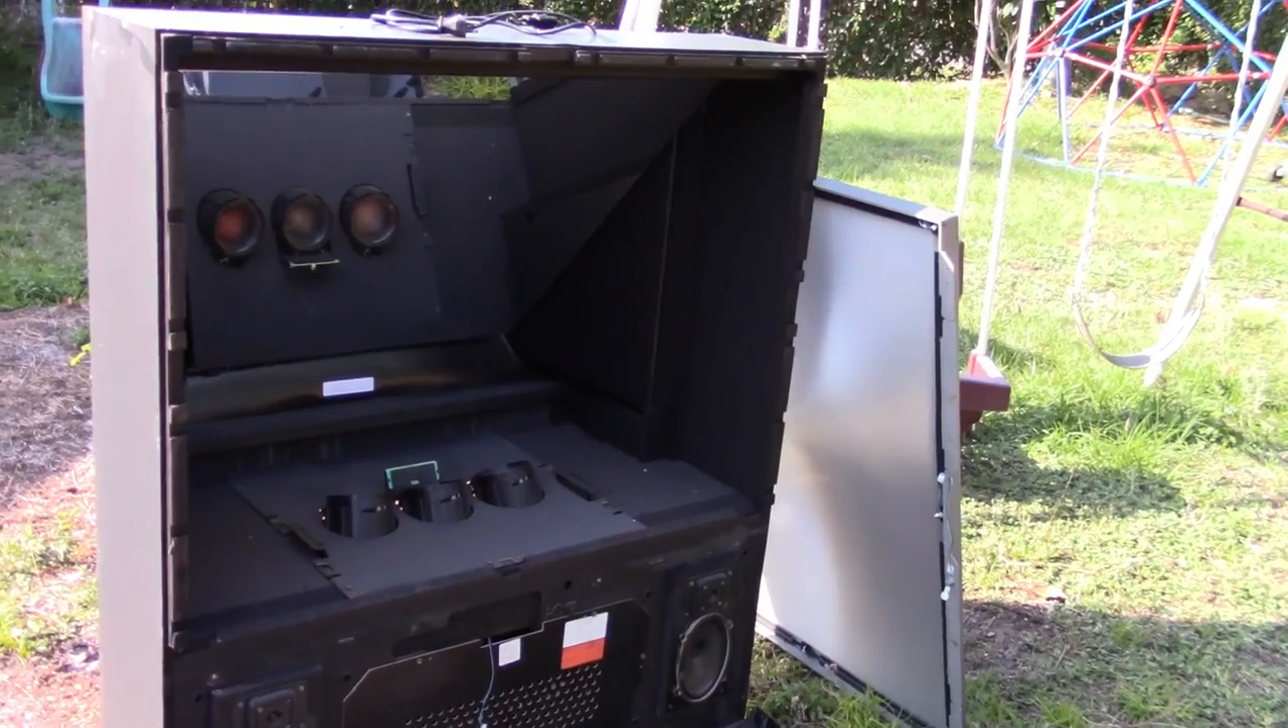Okay and so there you go the screen came right off.